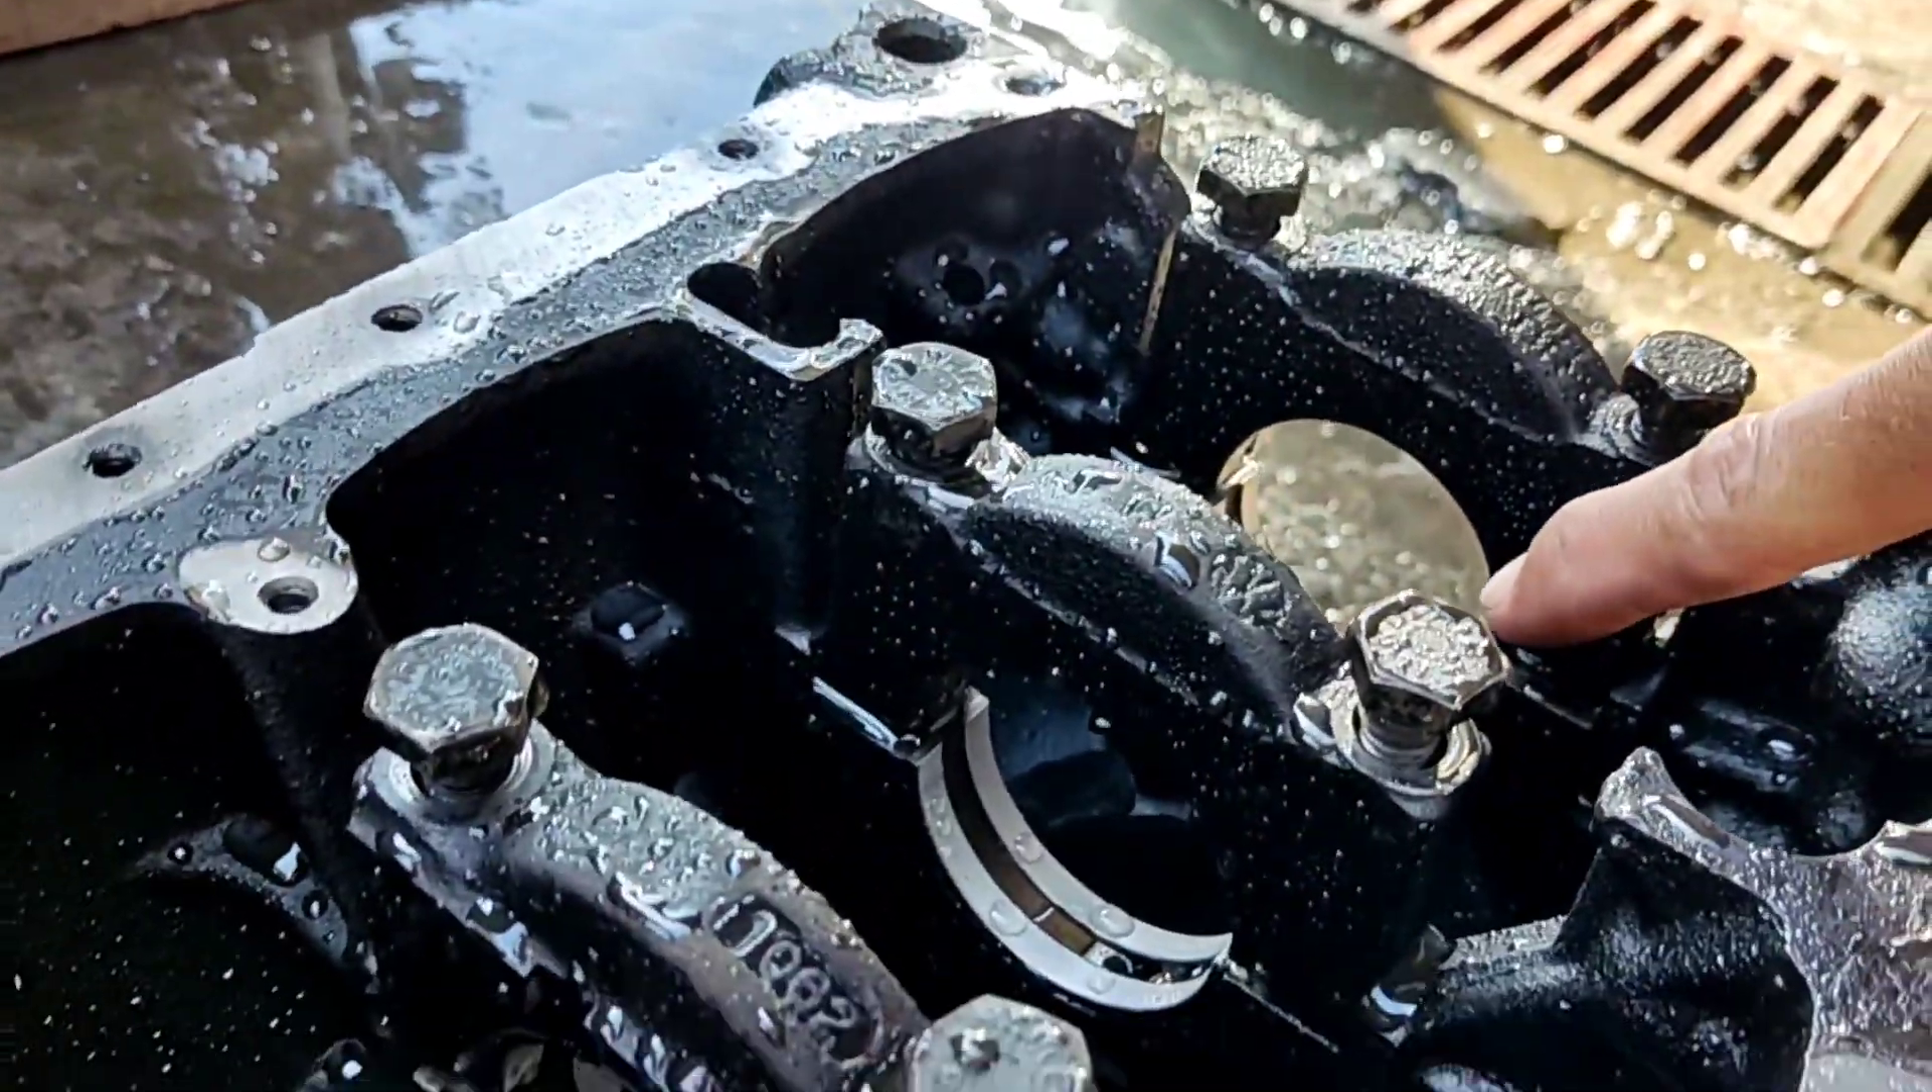Tá a bronzina tá ali no lugar ainda, ó só que depois eu vou tirar tudo.